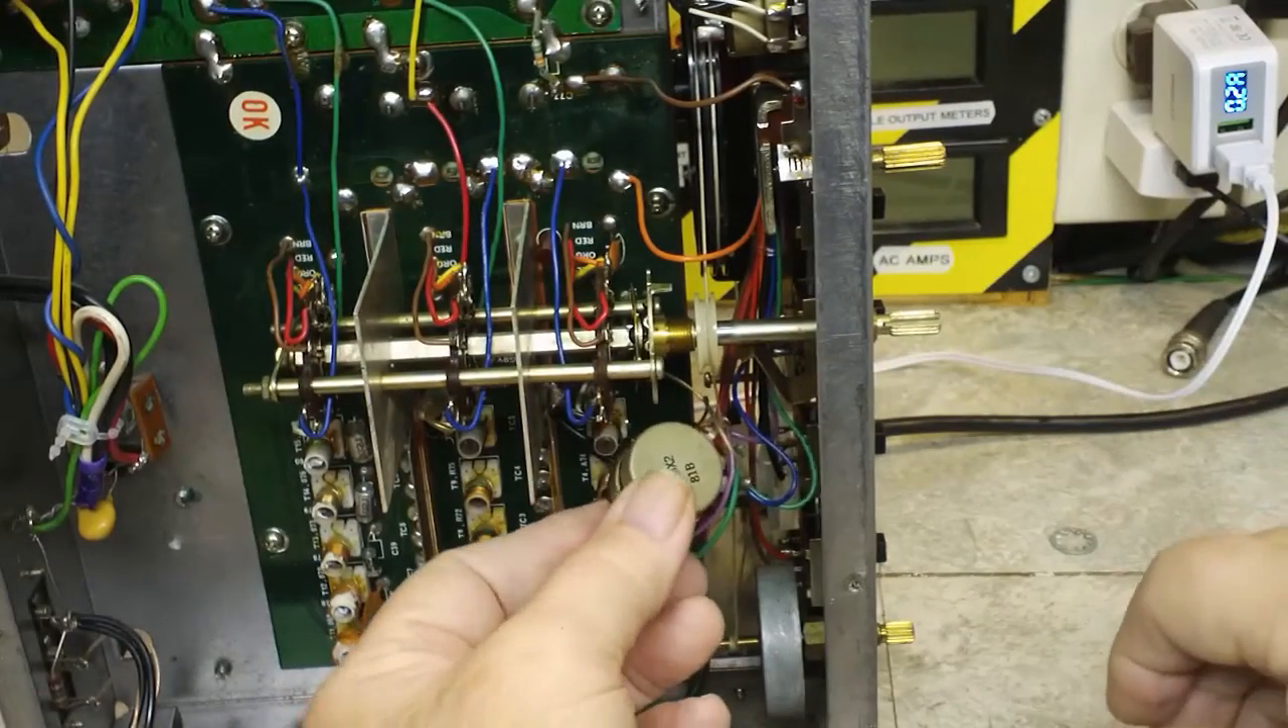Now there's a control here that's obviously not in place.